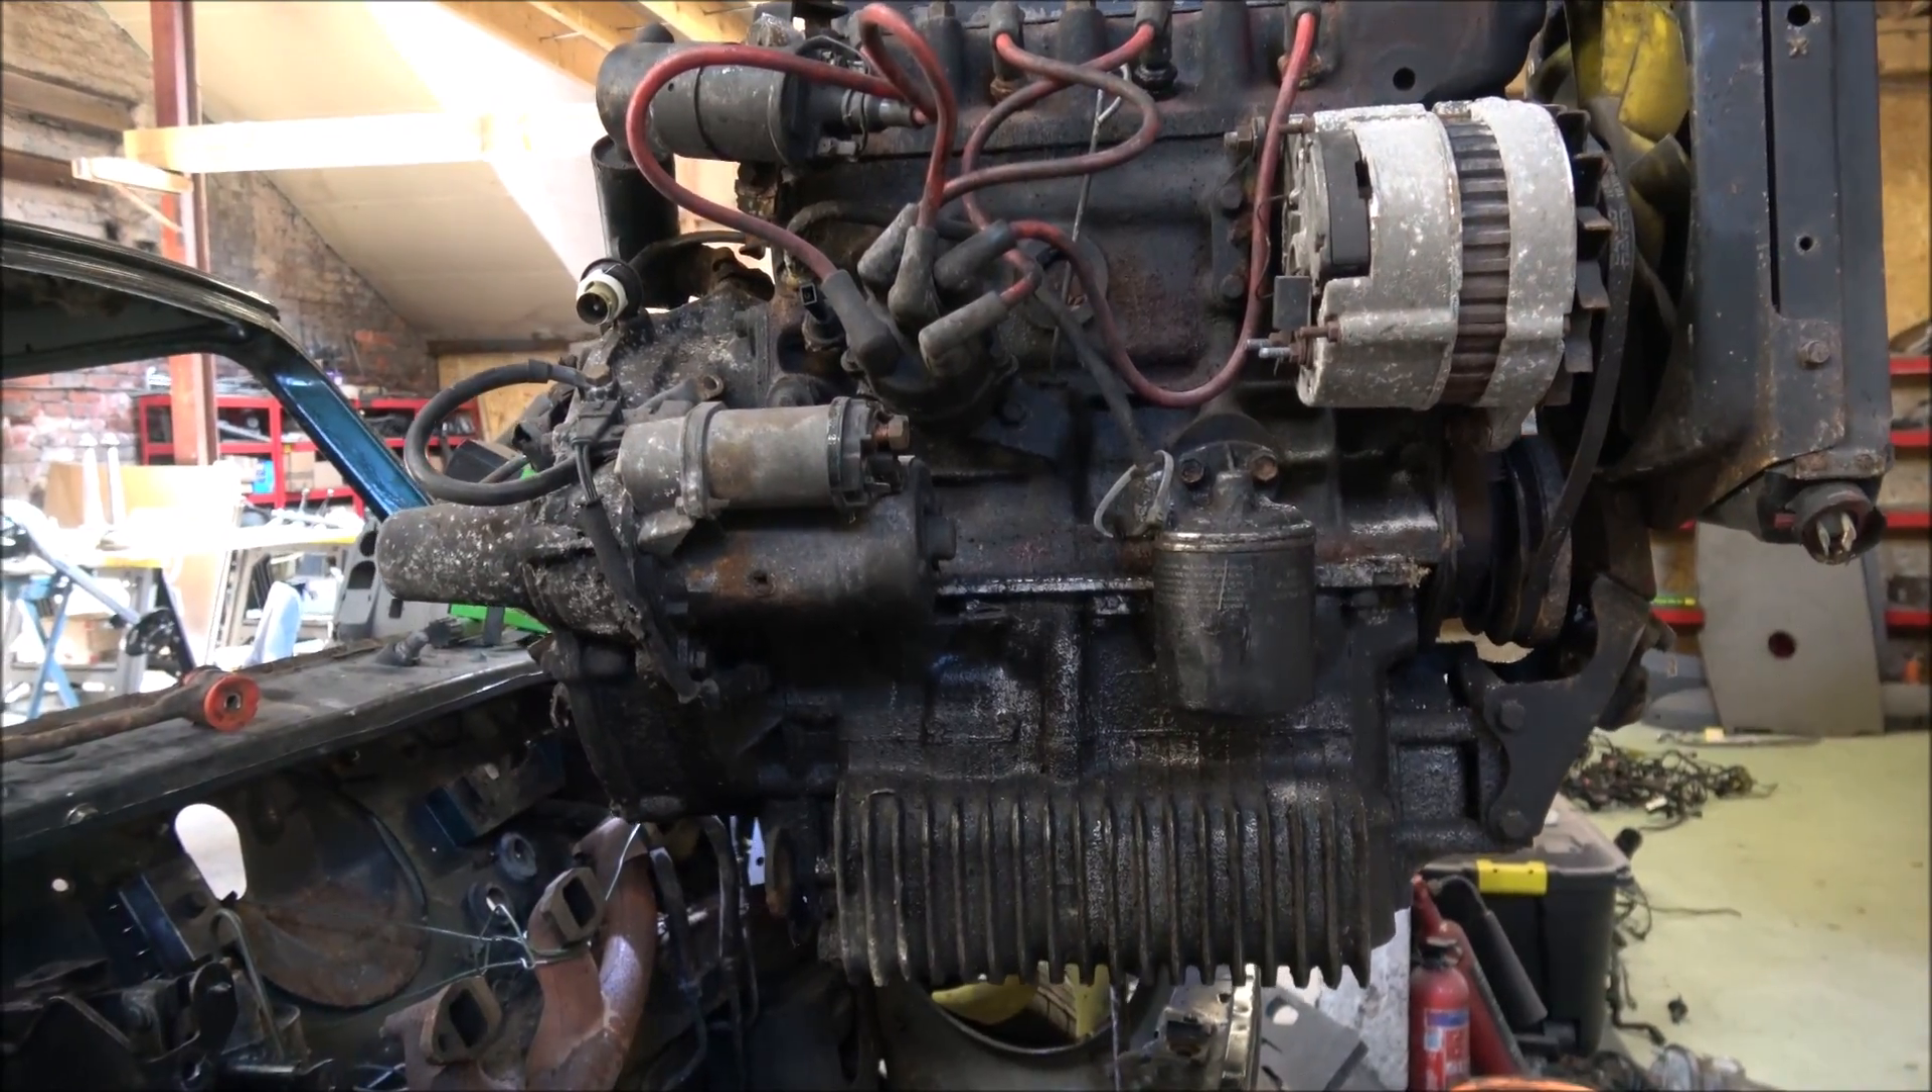Looks like we've got the engine out here.